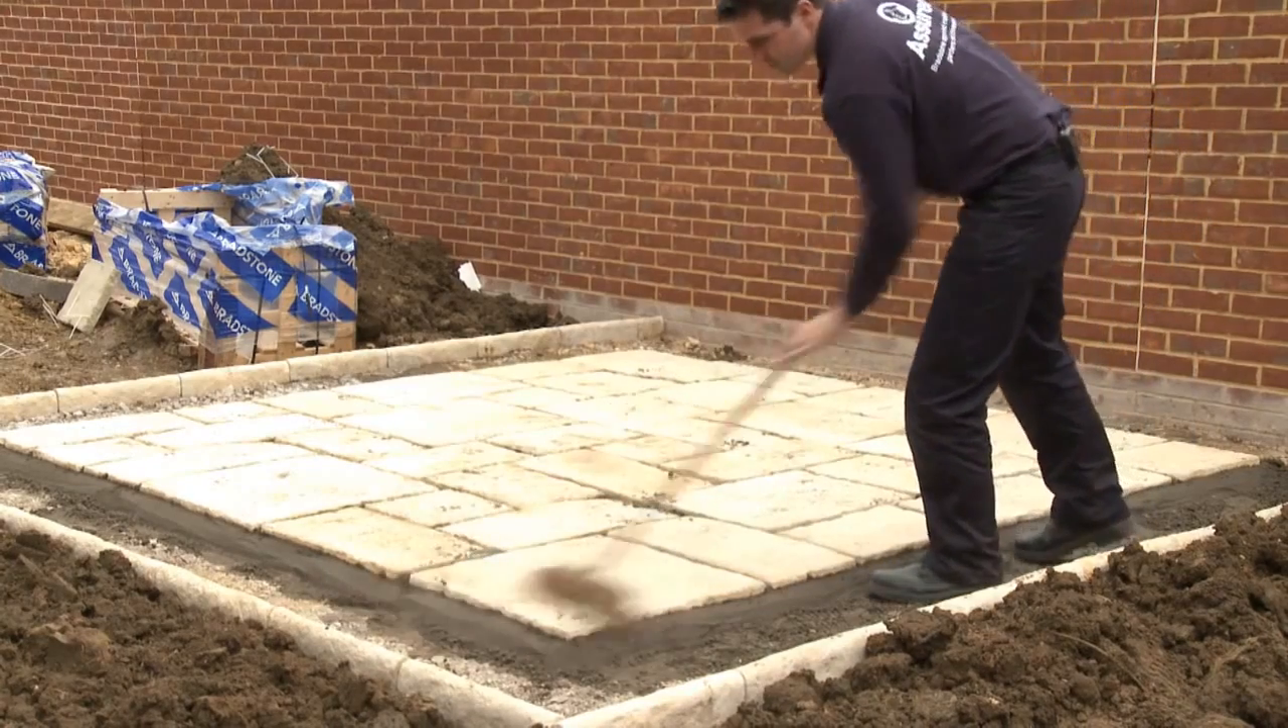So now the patio is all laid, it's time to give it a quick sweep down before we start on the pointing.